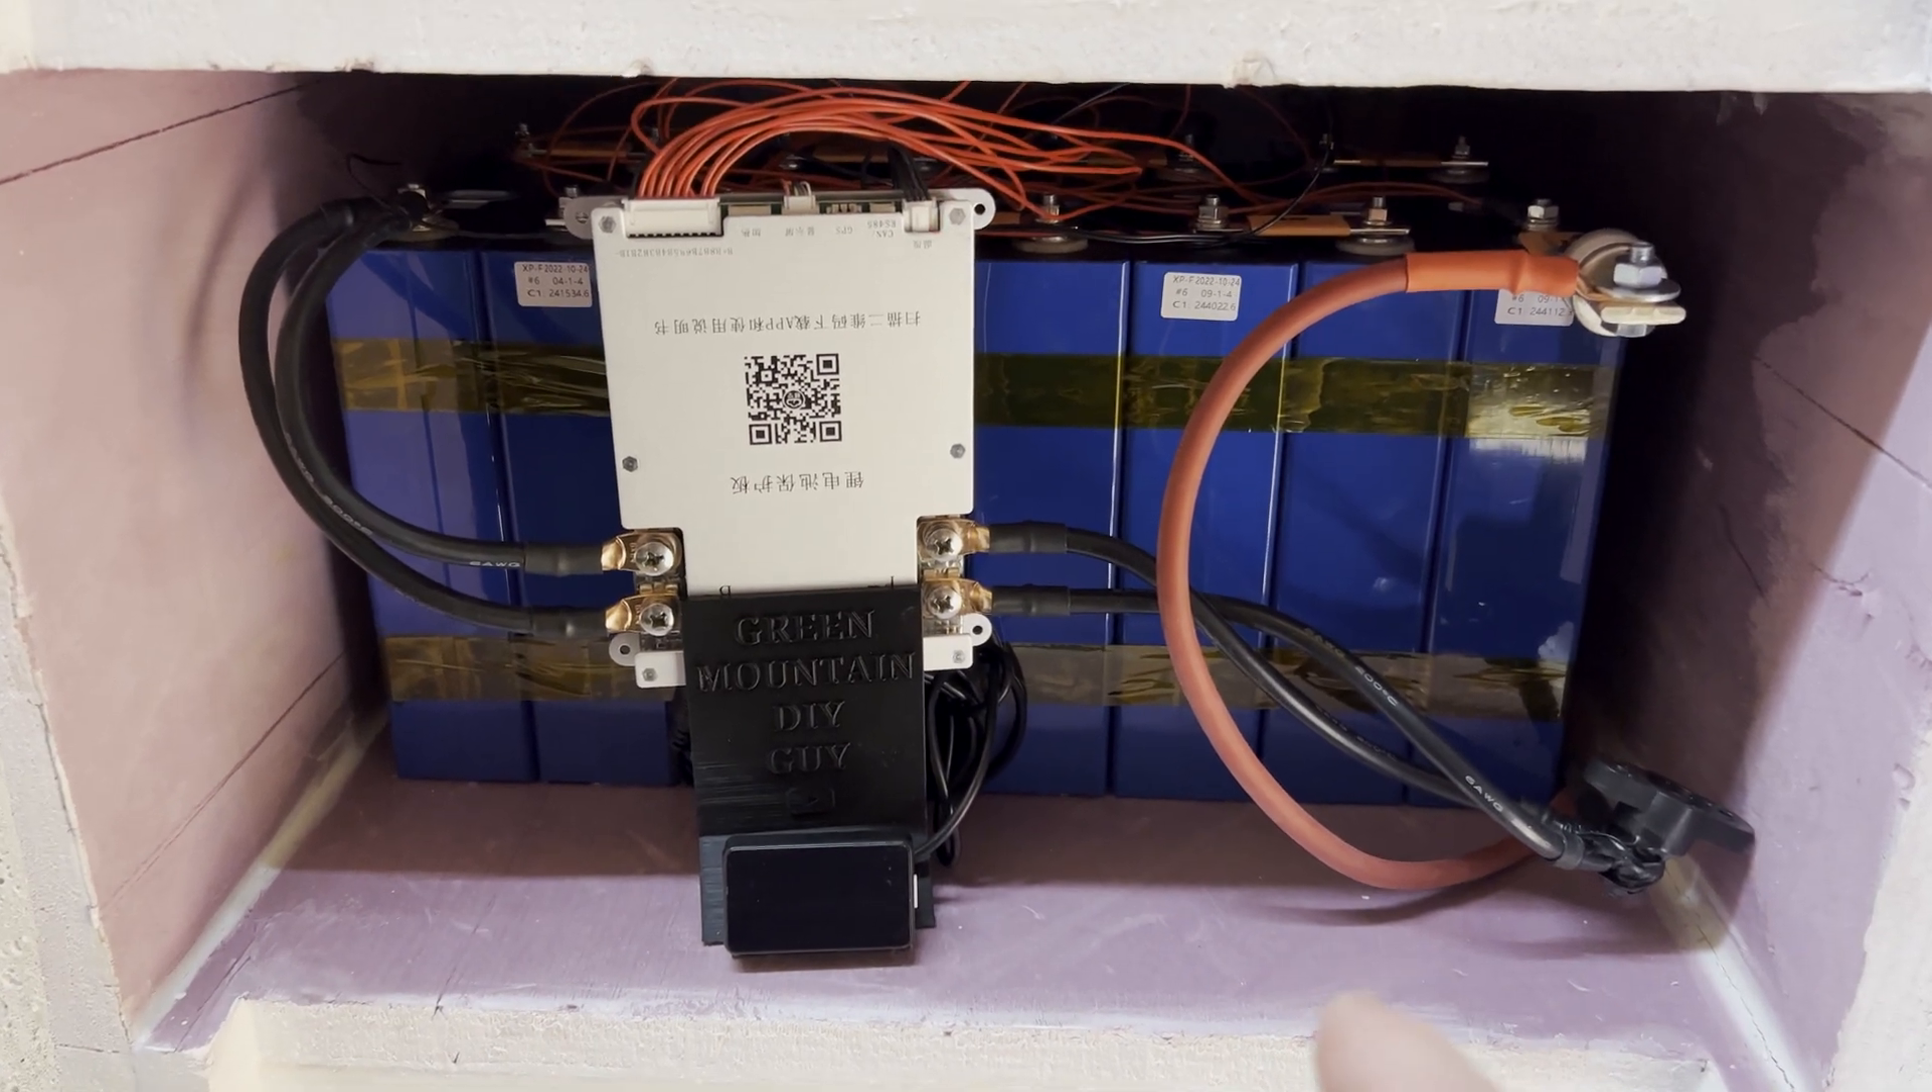I just went ahead and finished setting up the new batteries, which are on the middle rack of the battery cabinet.